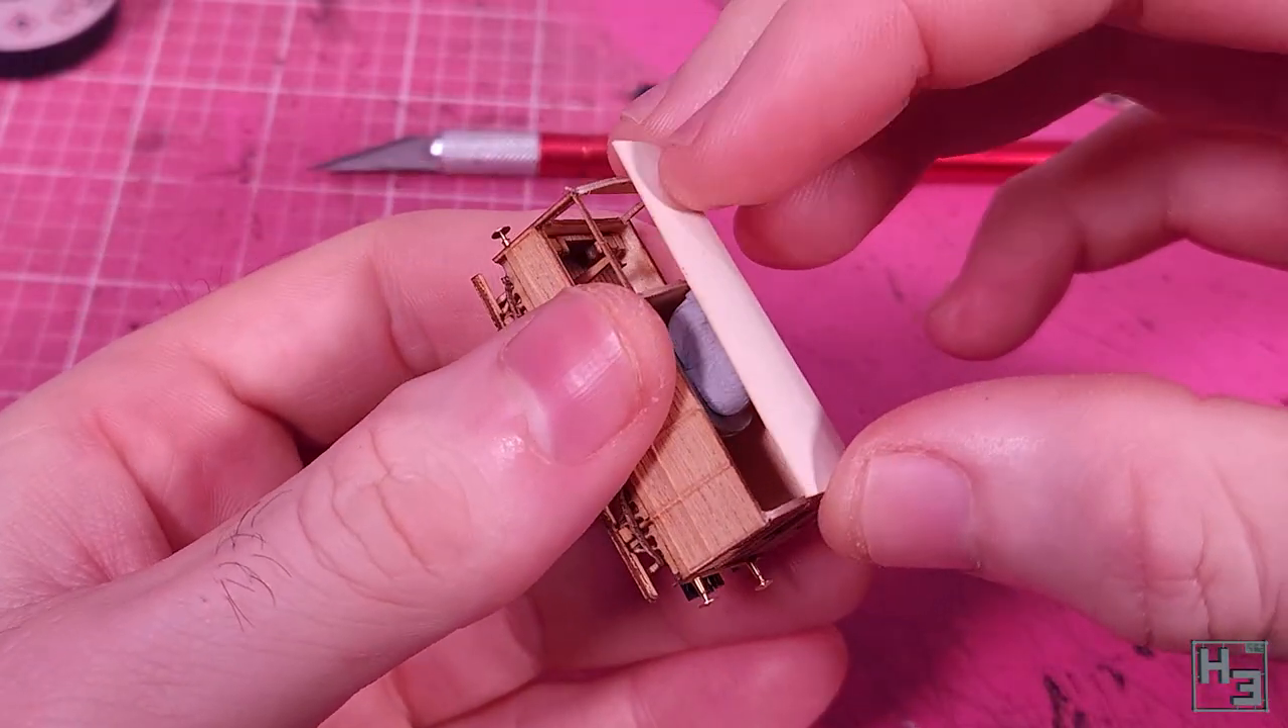Obviously because I want to install the glazing after painting, and that has to be done from the inside, I've not glued the roof into place, and I've just blue tacked it down.